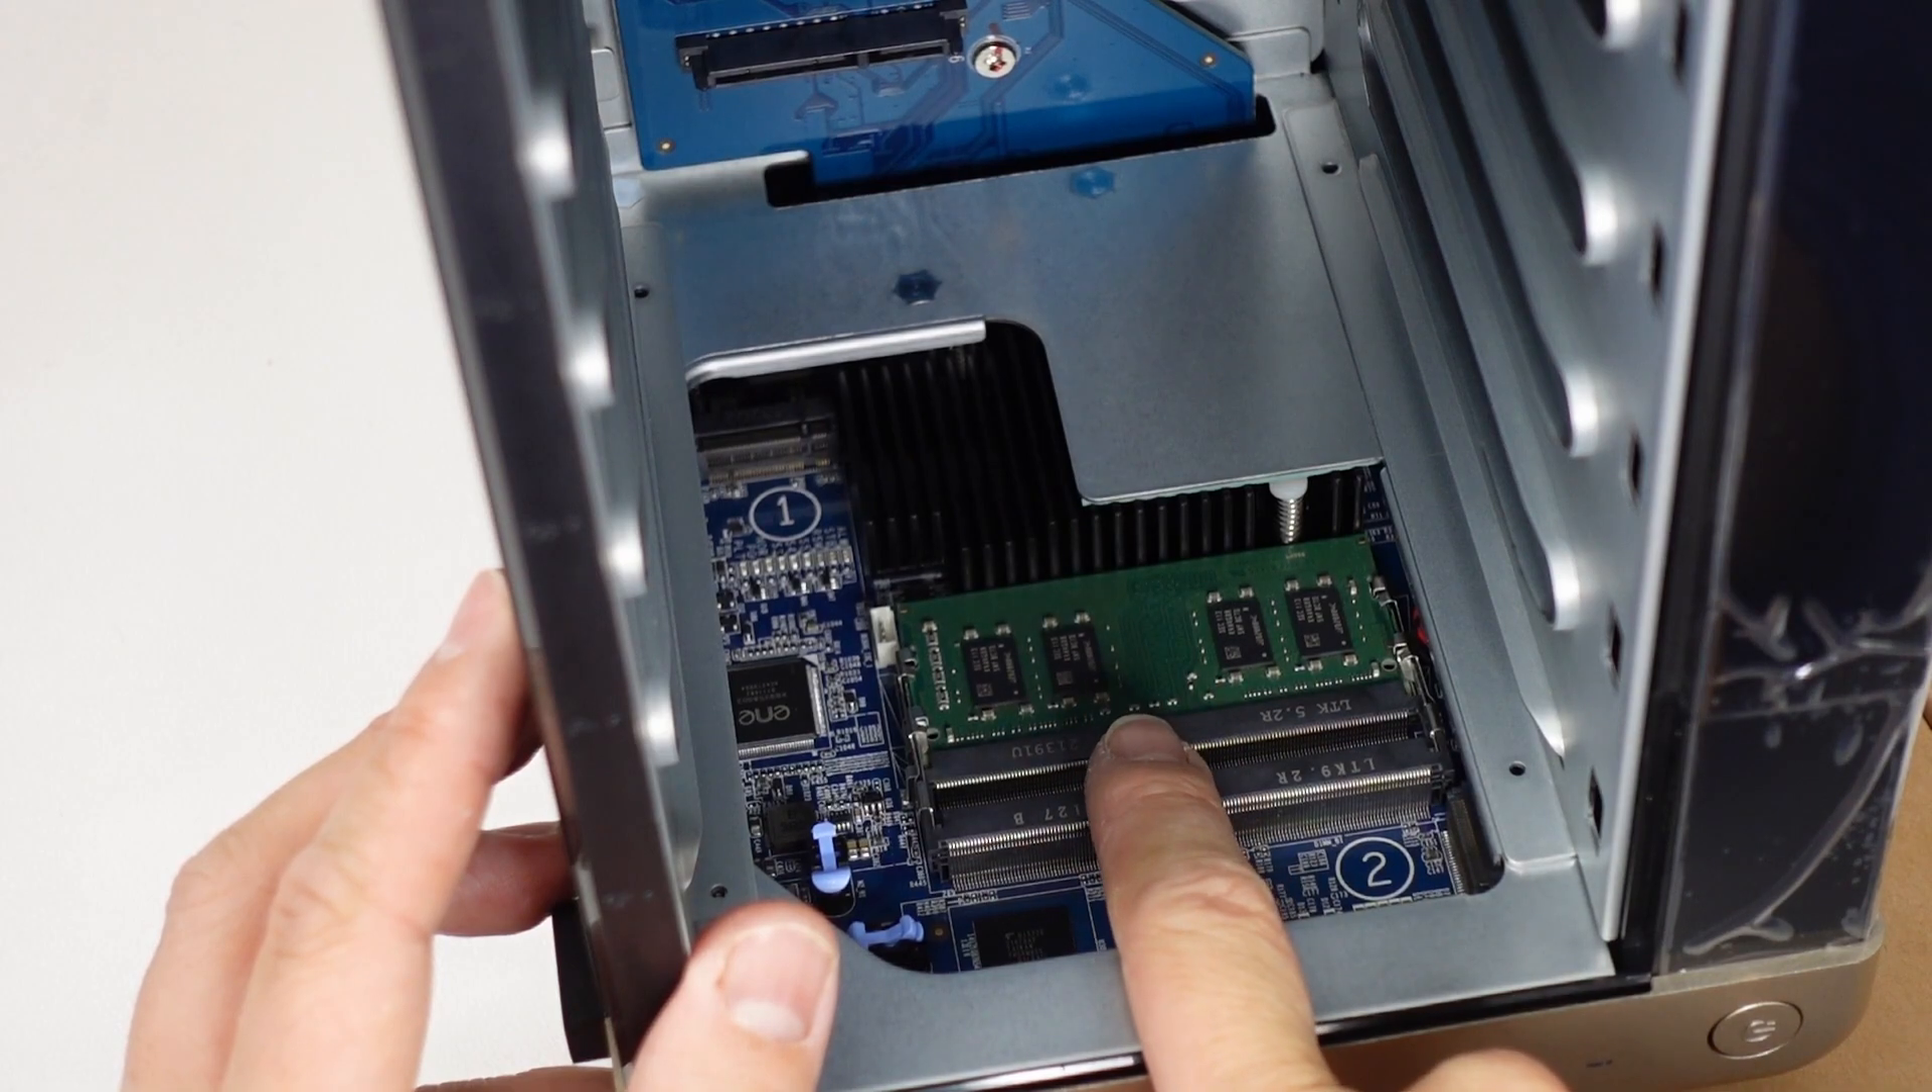And this is the 4GB module. This has a RAM stick already installed.